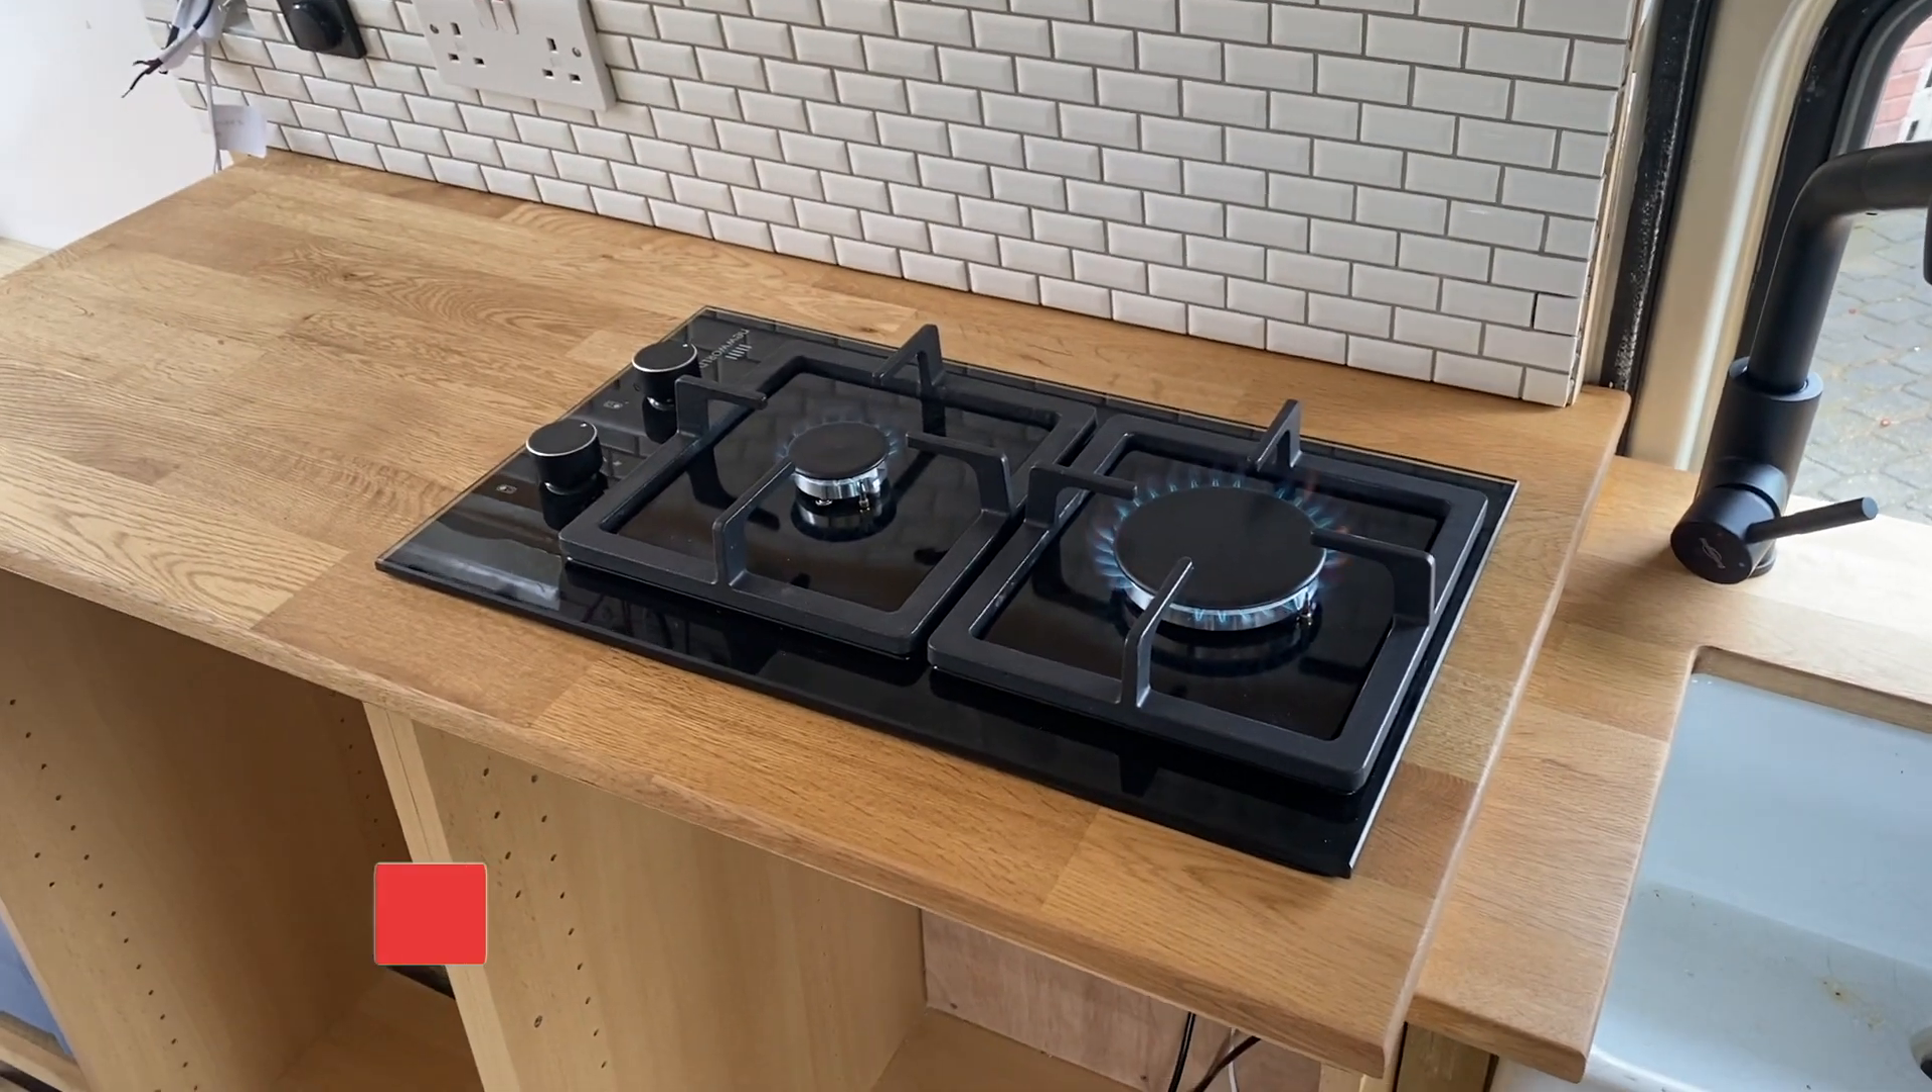So there we go that's our hob installed.